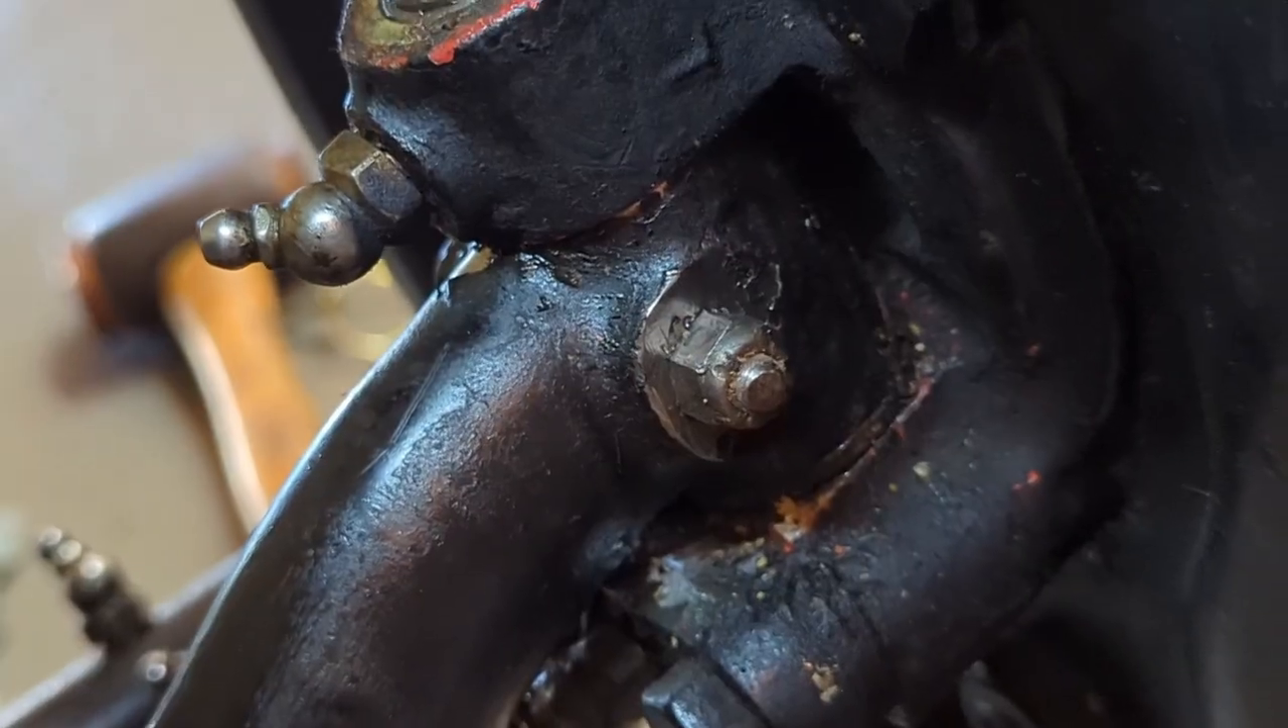There's the nut in place on the front of the axle.